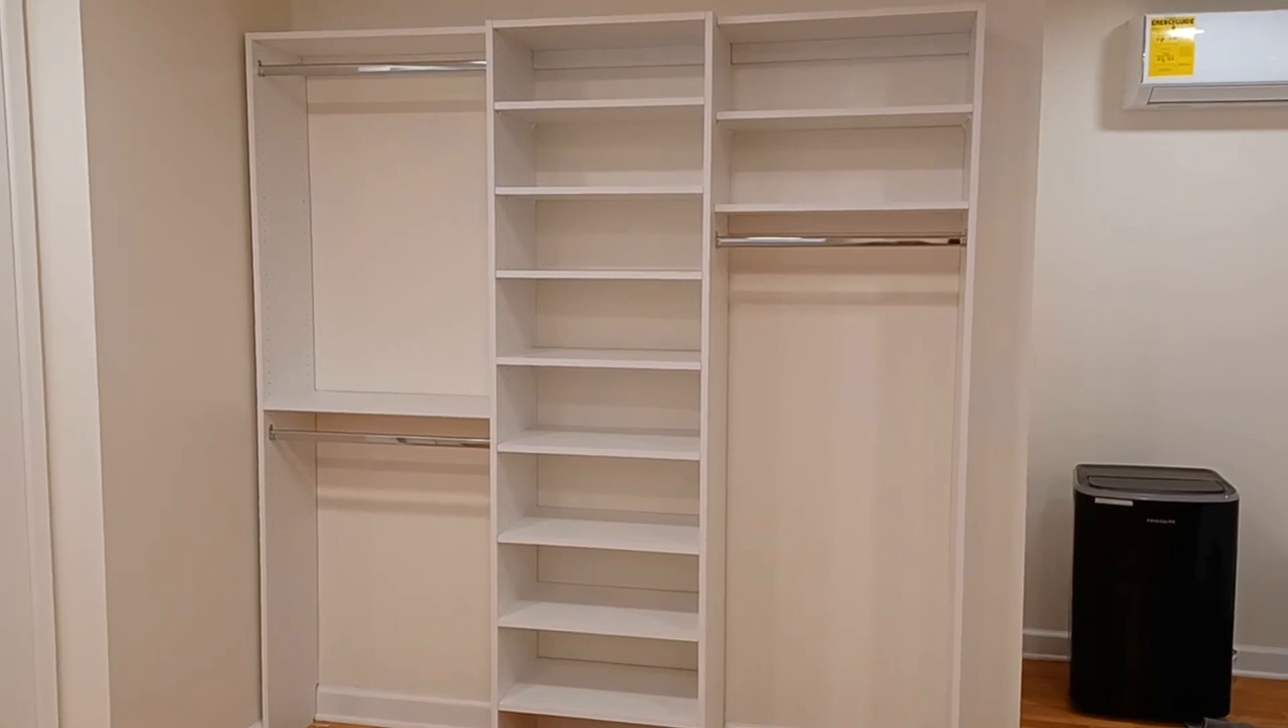So now we have all the shelves in we have the rods in and this job is complete.